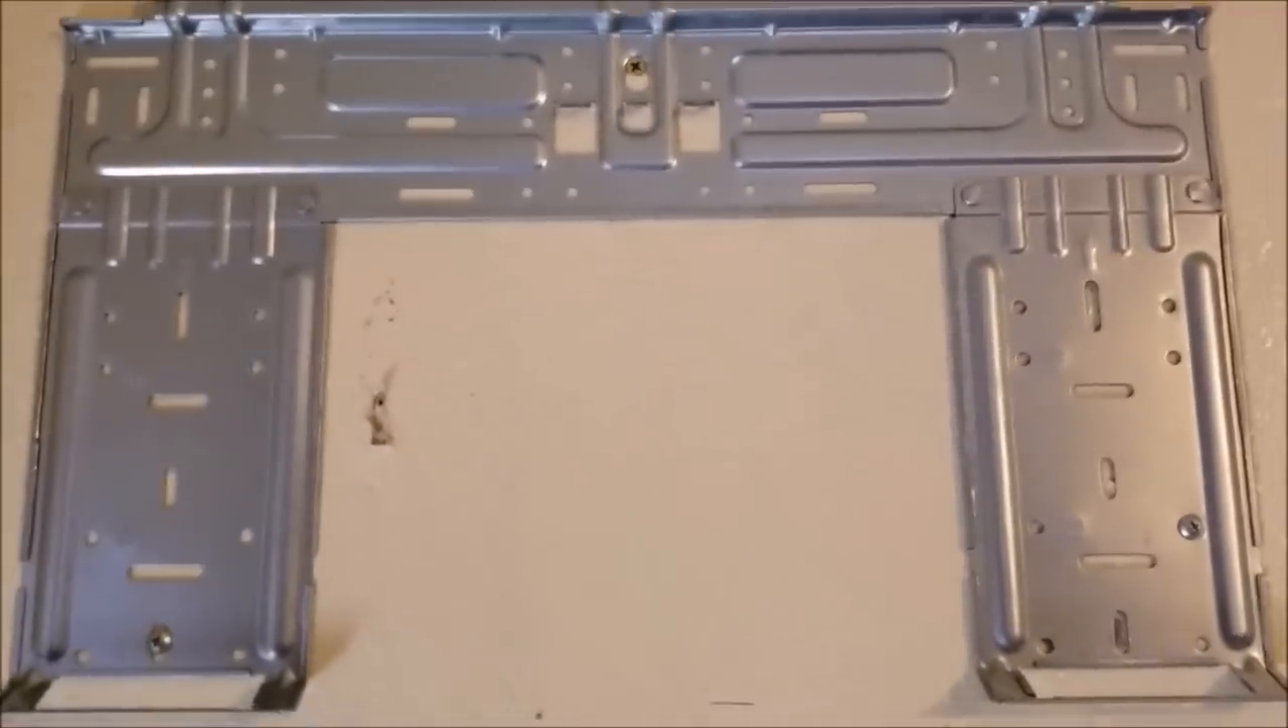I'm done mounting the plate and that's basically it there.